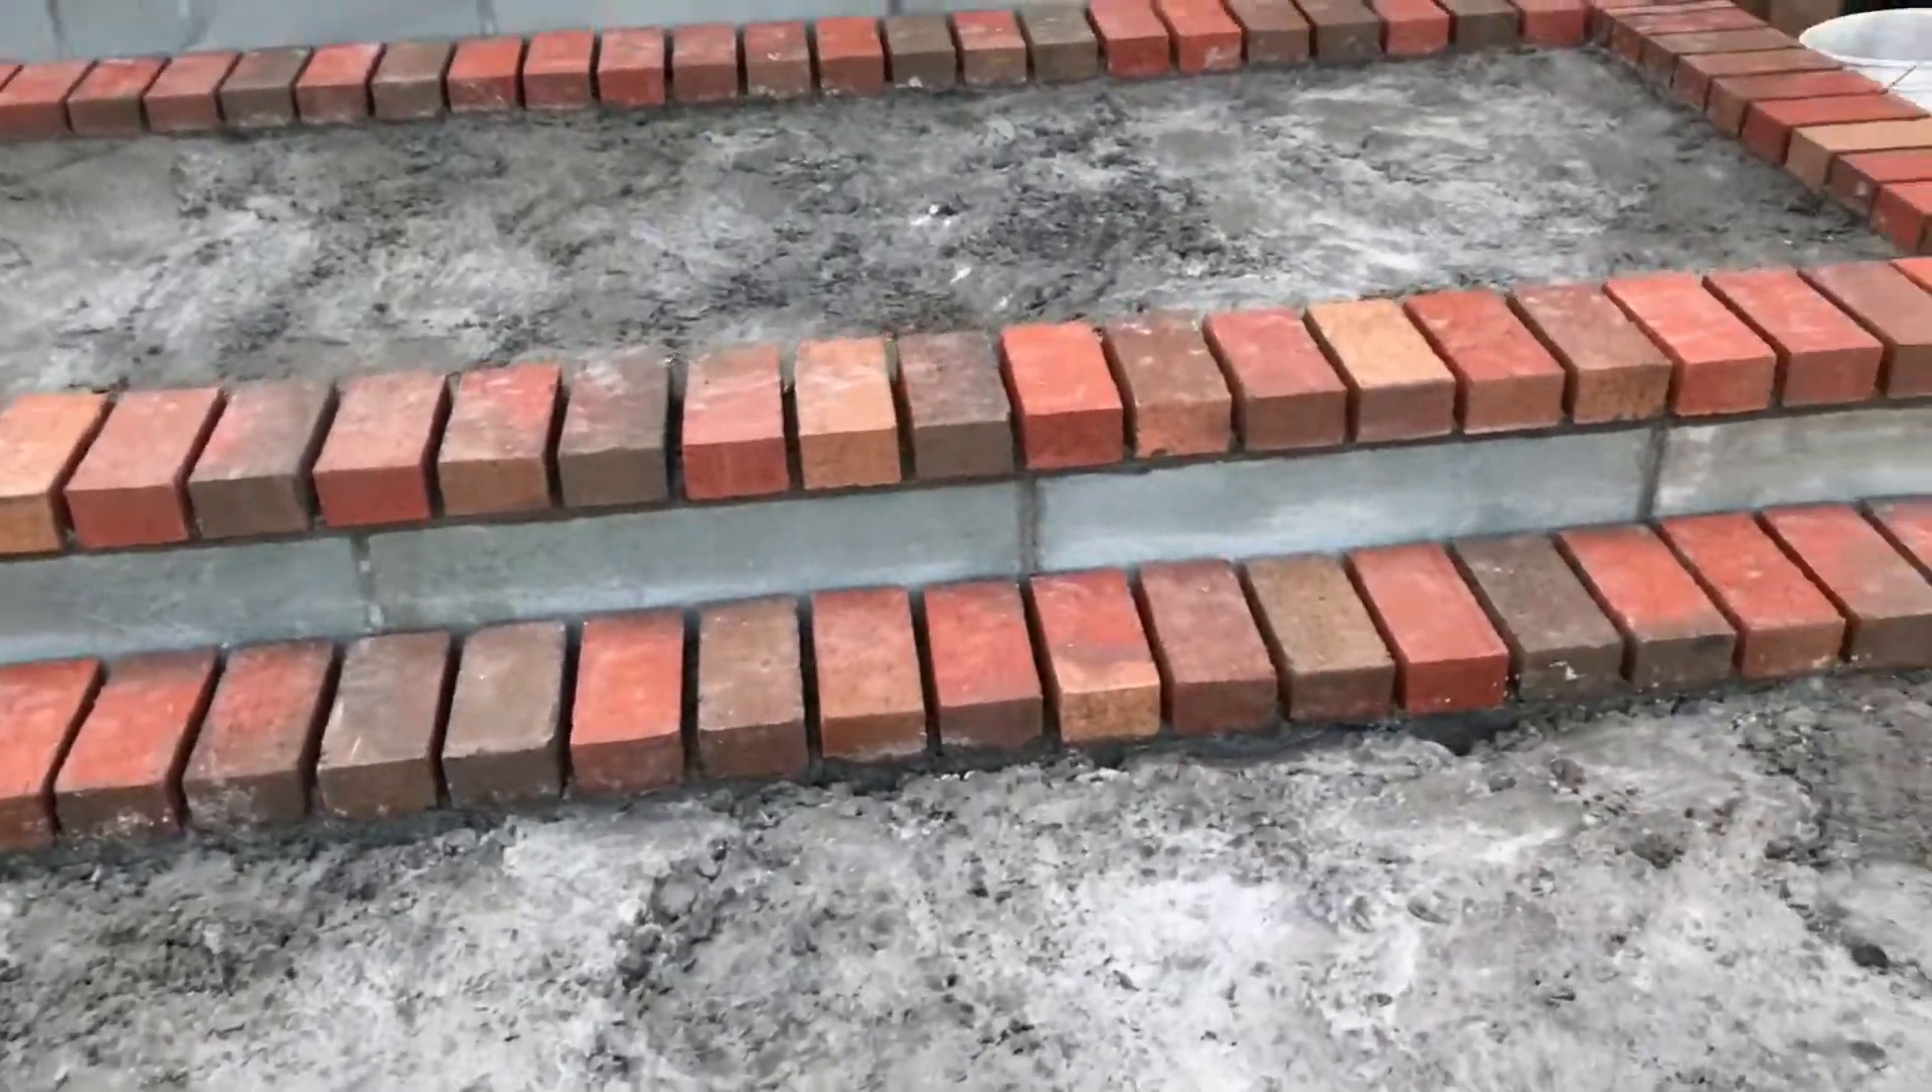The contractor has put on the stones on the step fronts and then has put in the brick borders on each of the step landings.